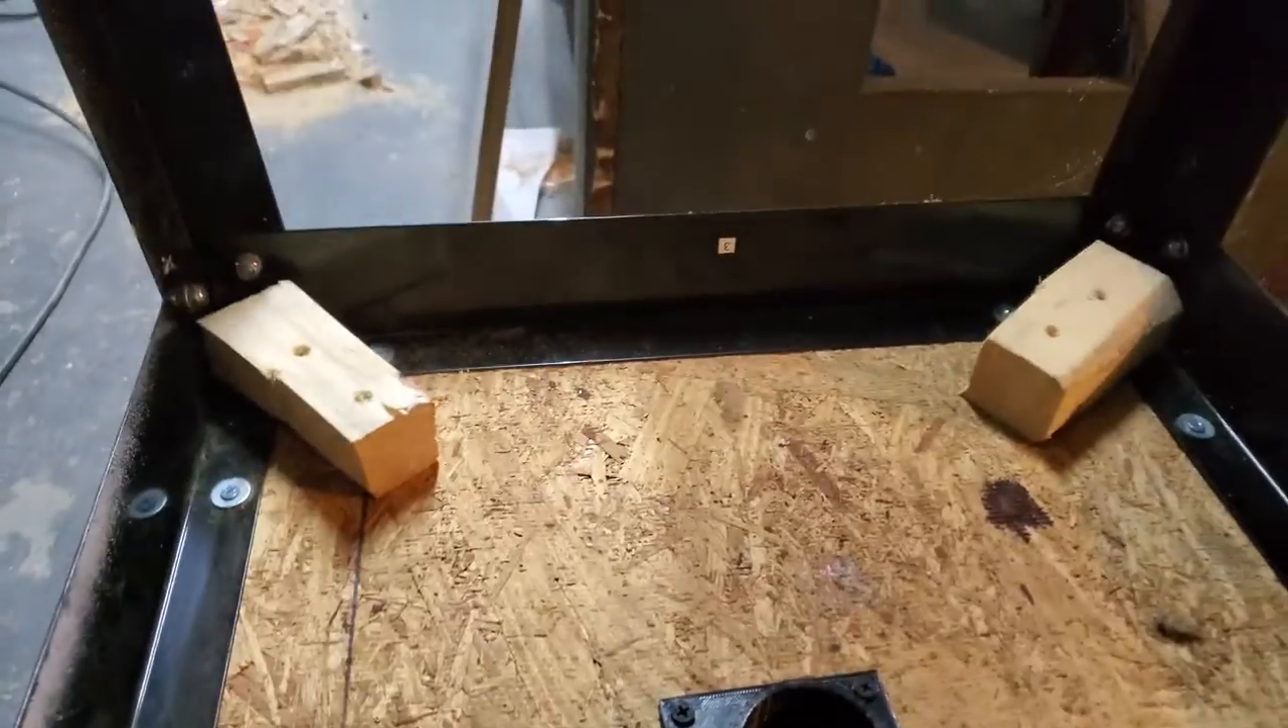These screws probably are not strong enough, so that's why I added these pieces of wood that kinda sandwich this metal frame.